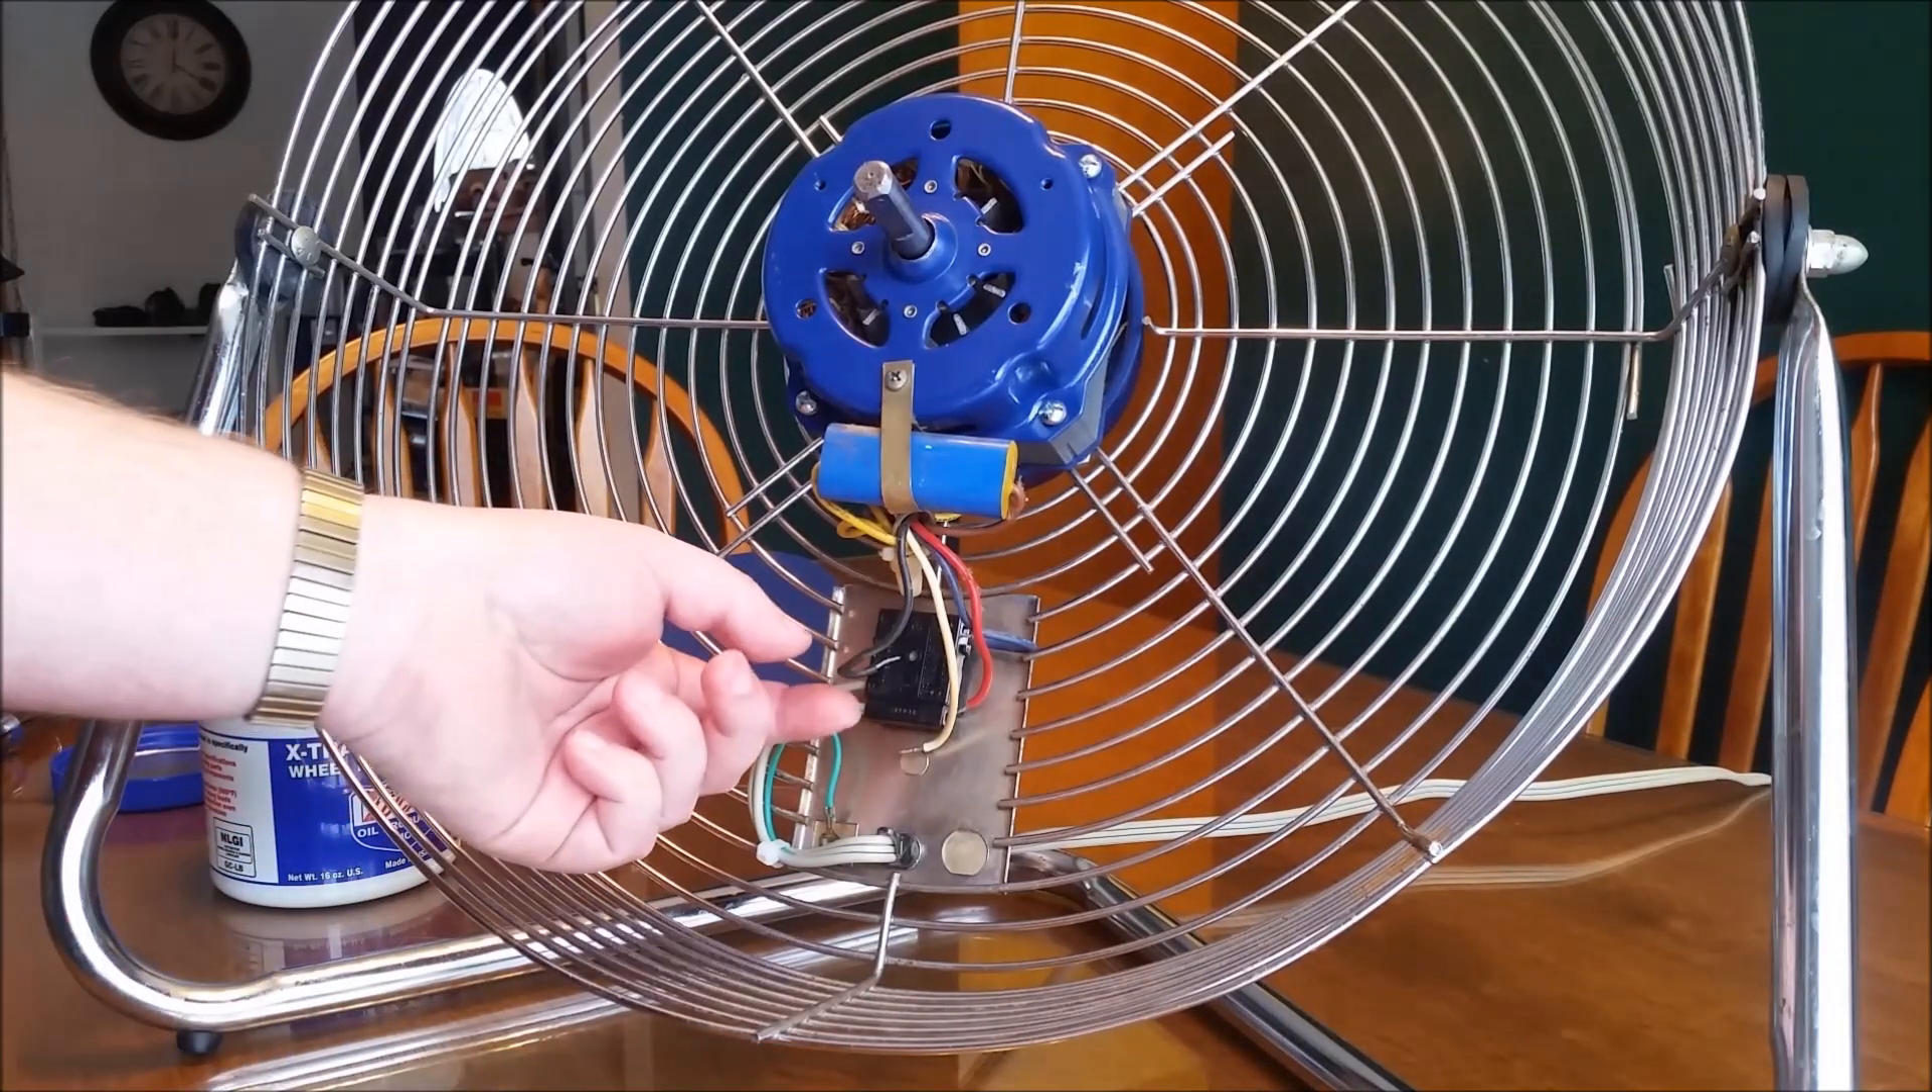Alright, so I got the fan screwed back together and back in the cage.